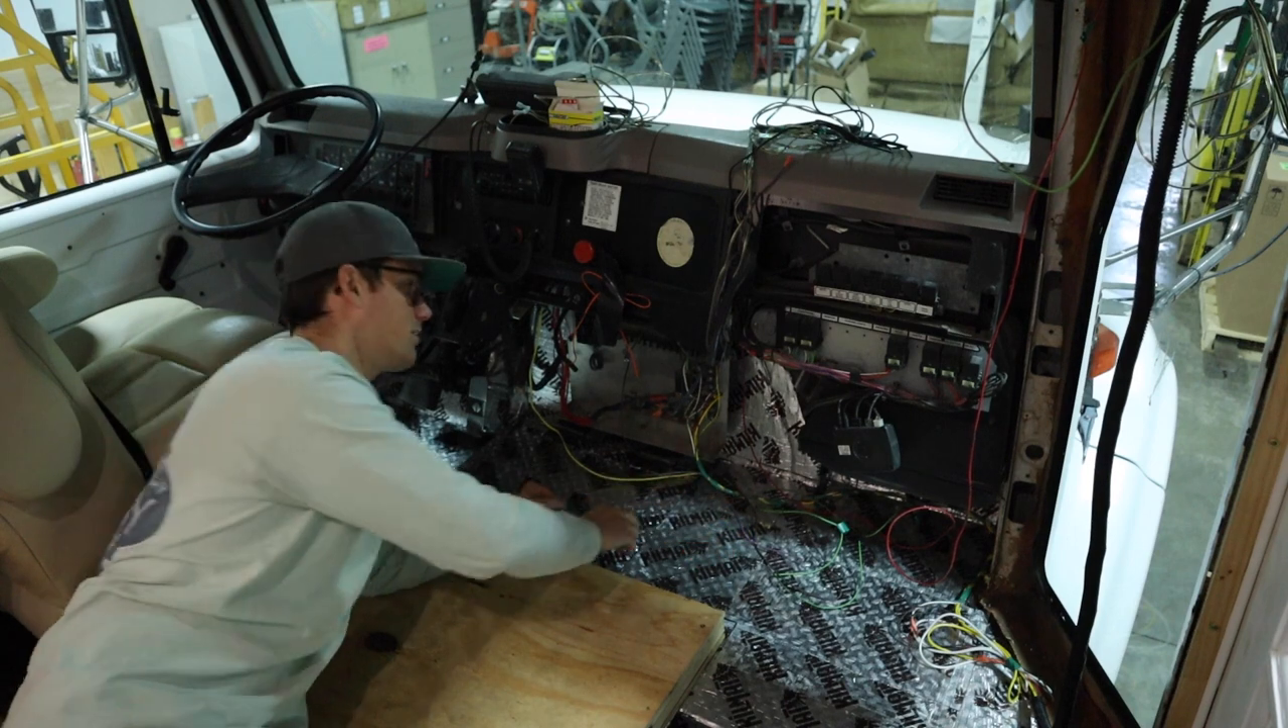You can see we've still got some wires here dangling.